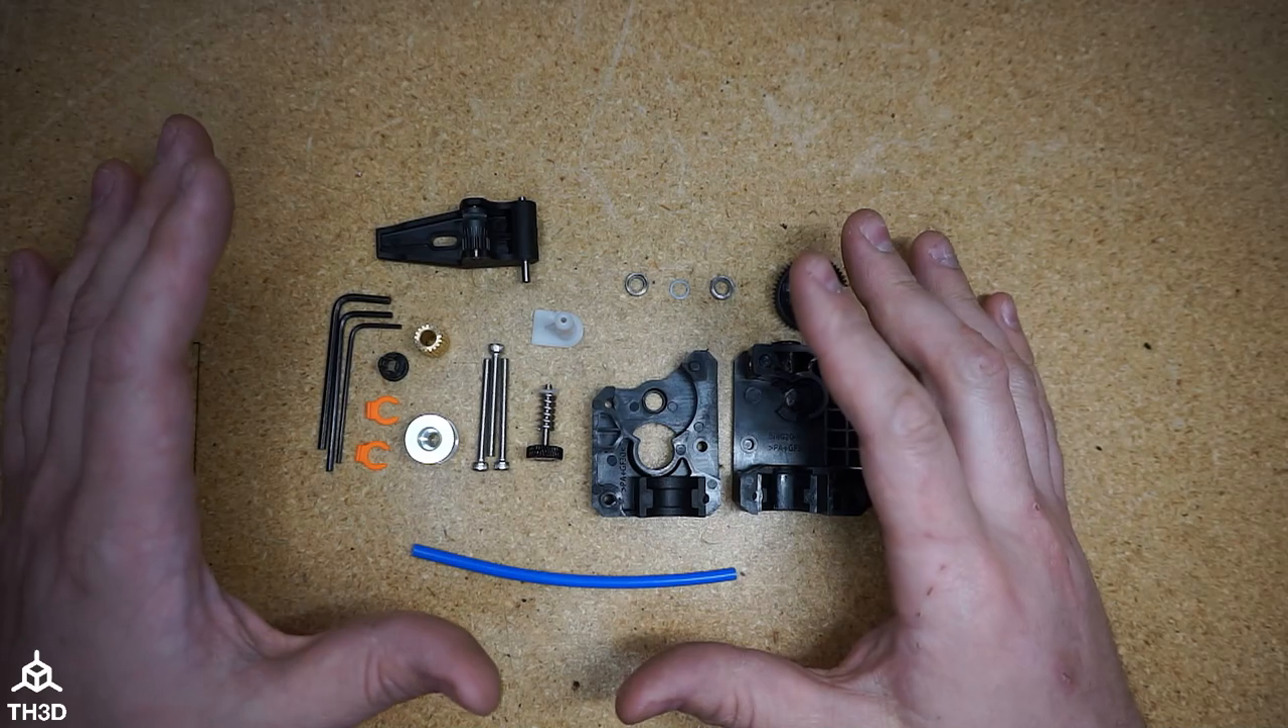So this is the Tough Extruder V2 completely disassembled.